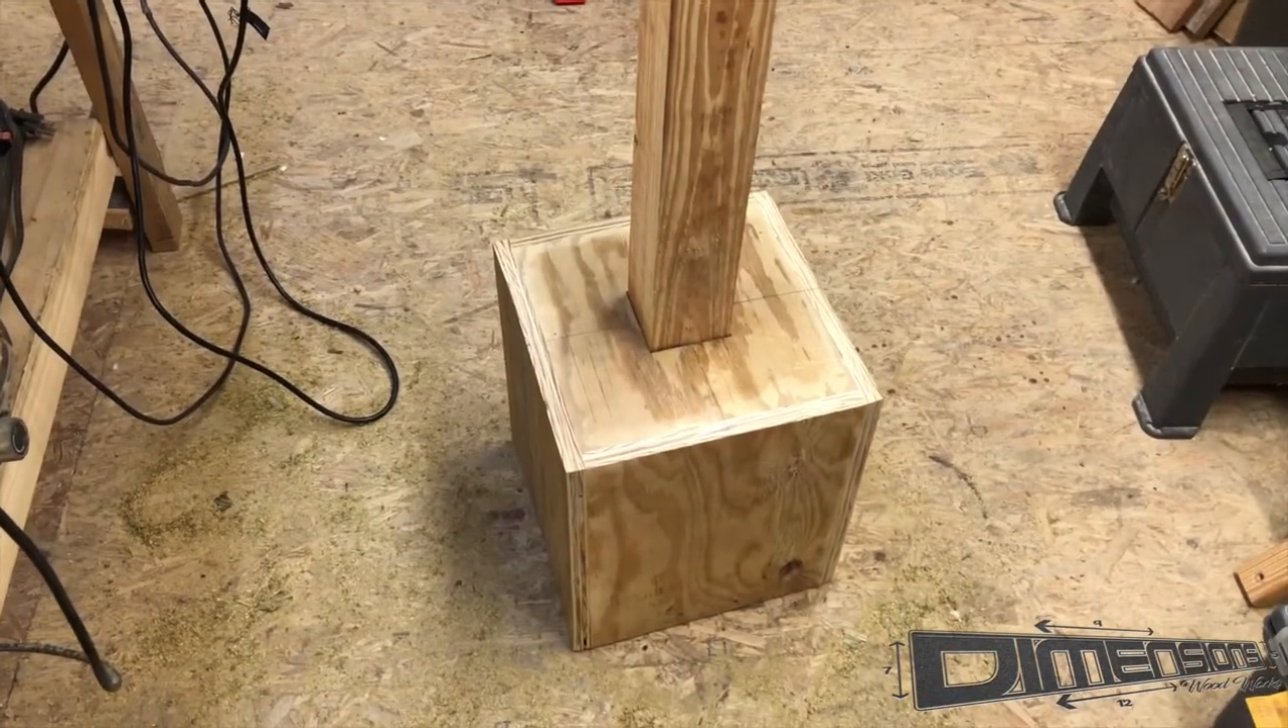After a little bit of chisel work we've got a good fit we've got our post in there.